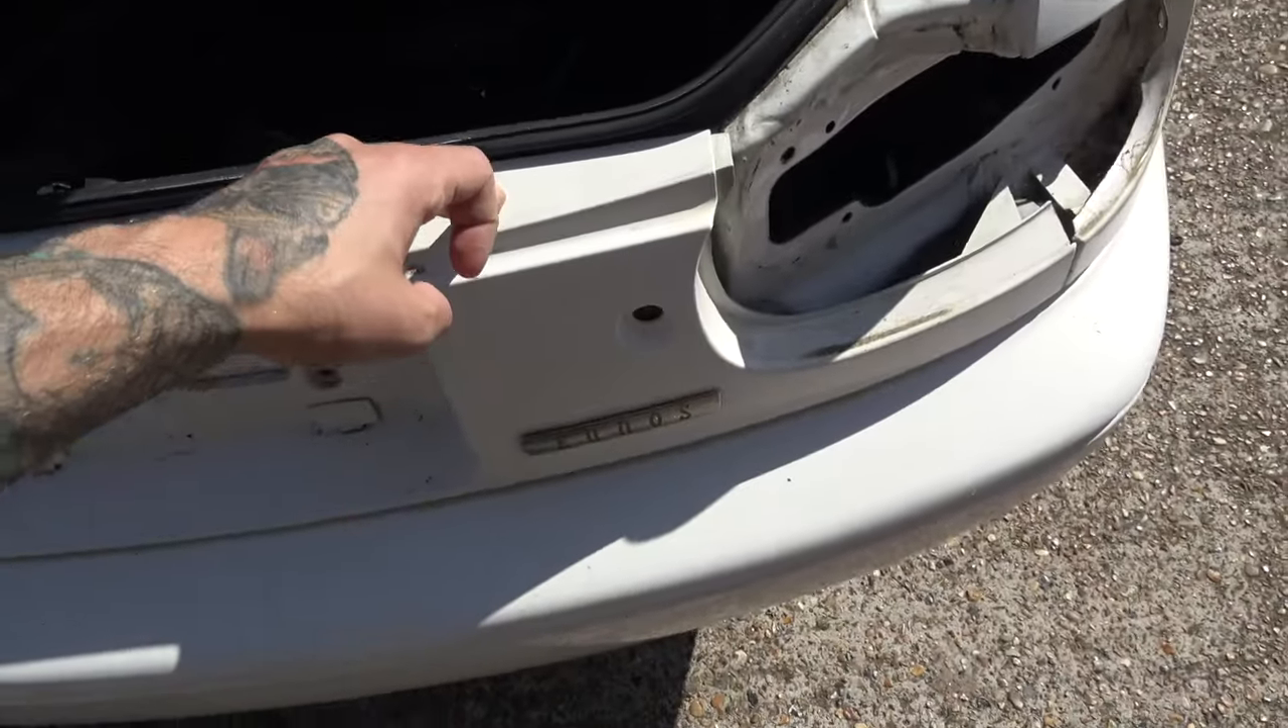Right round back i'm currently working on getting this rear bumper off um tail lights have come out.